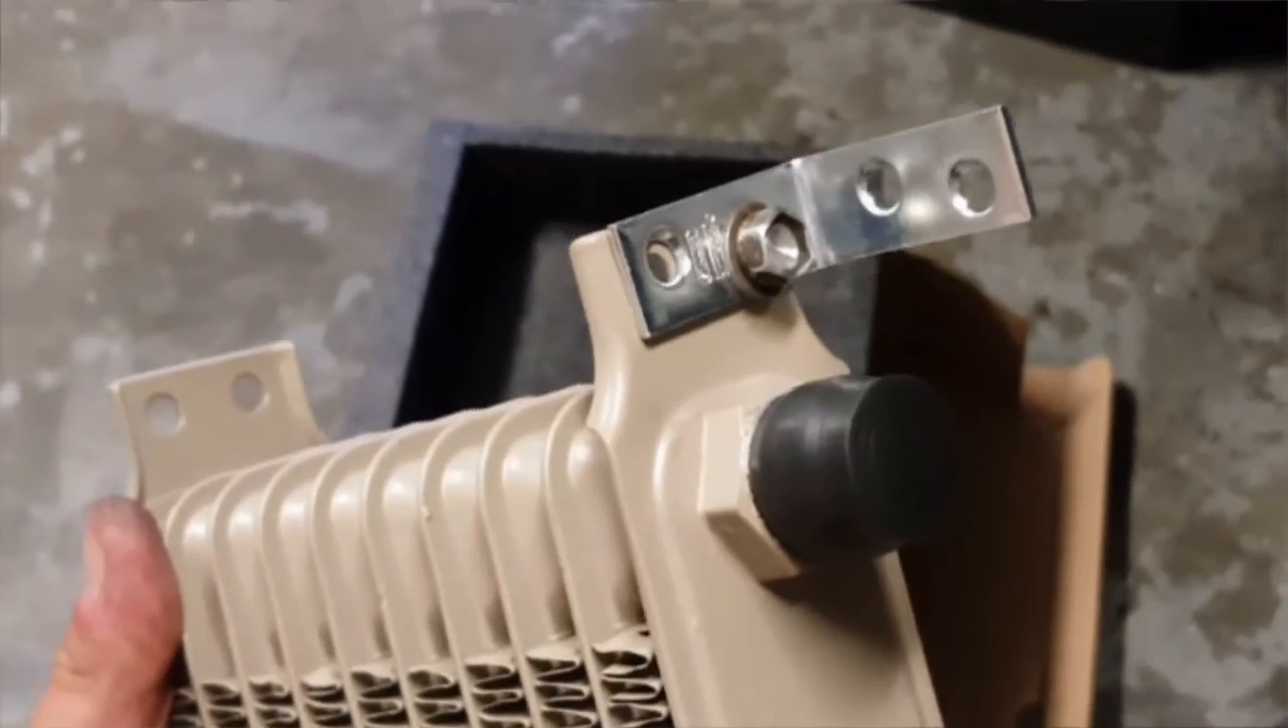I got this first bracket on there I'm just got one bolt in there holding it in for now.